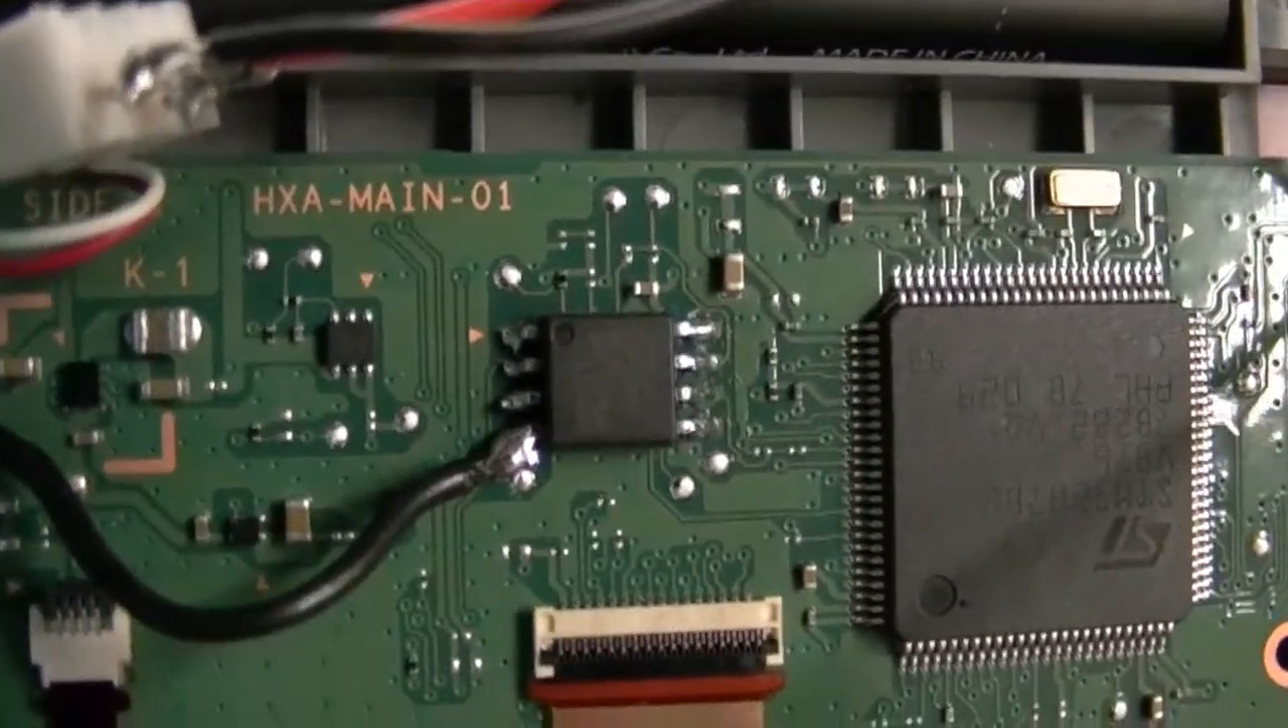So I just put the jumper wire to the ground where it needed to go and there is my new chip soldered onto the board where I cut it off.